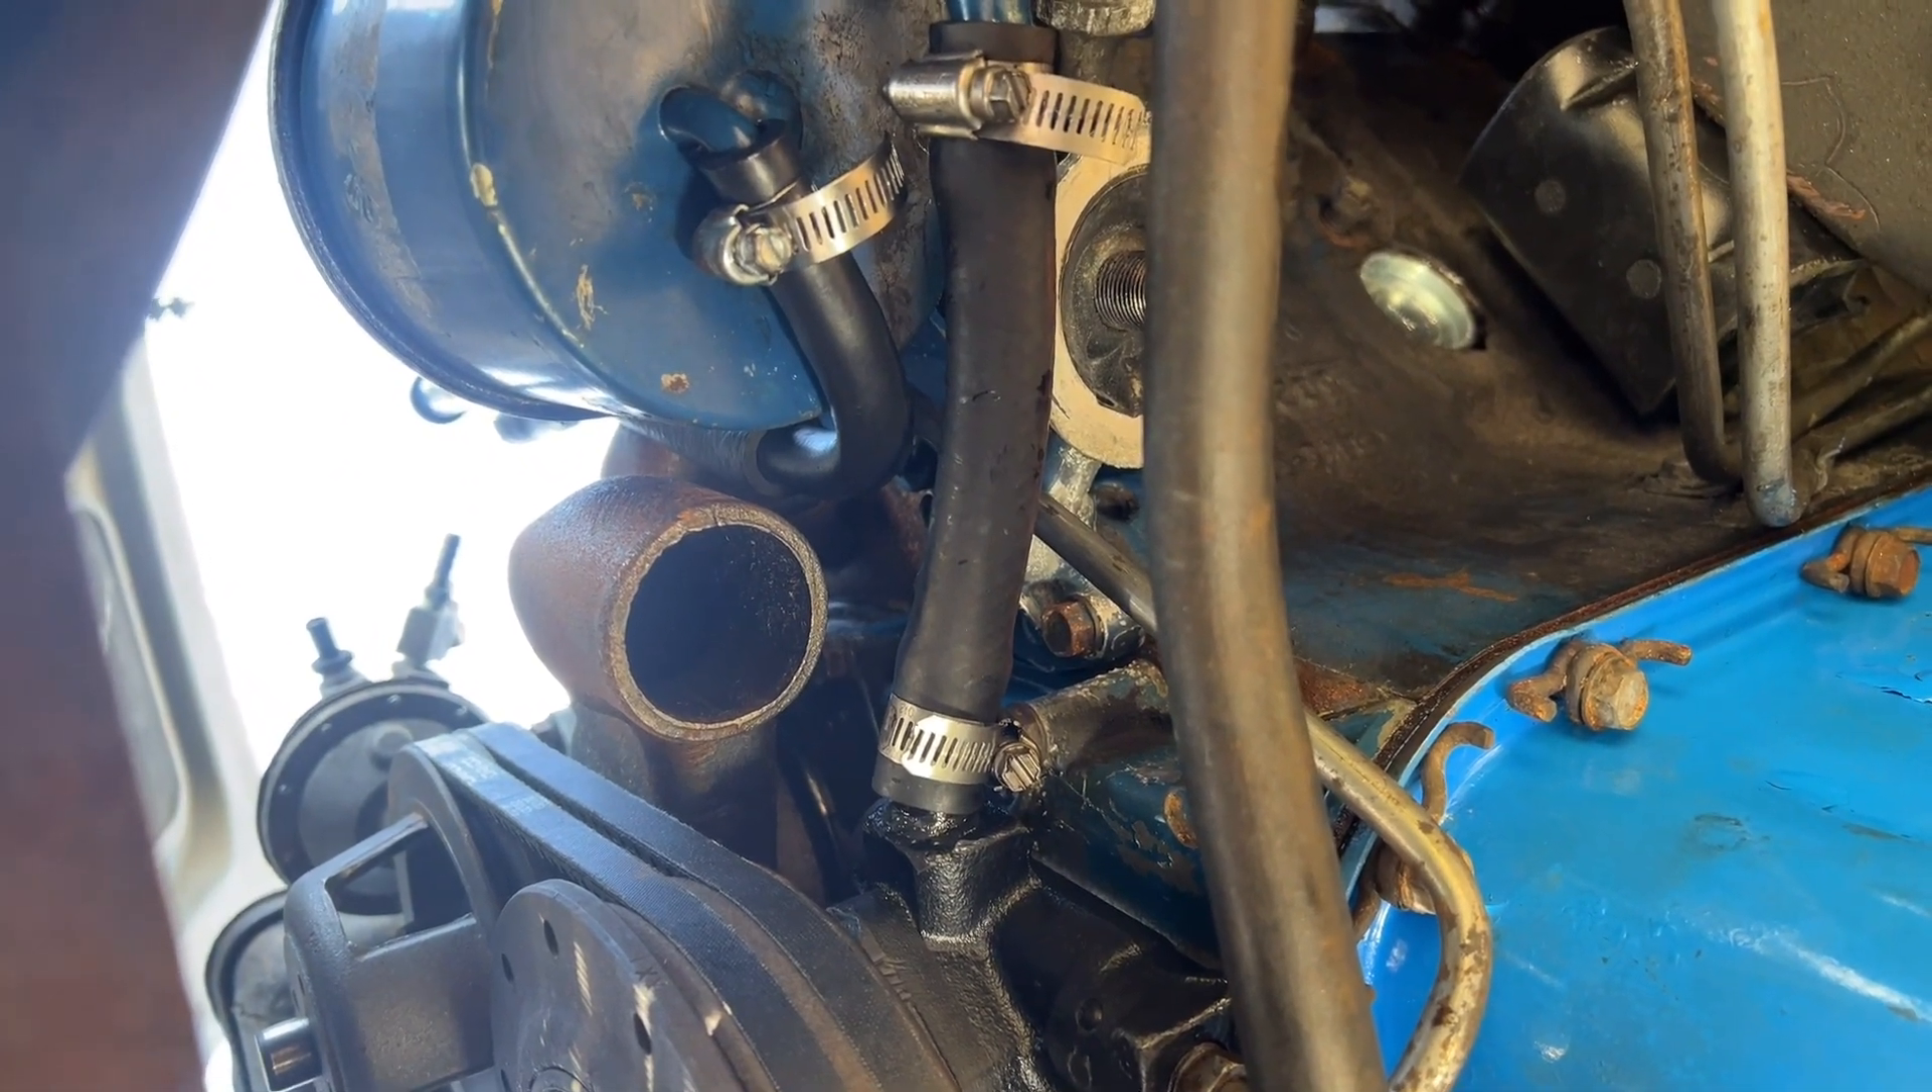You can see the new hose in place there with my new clamps.